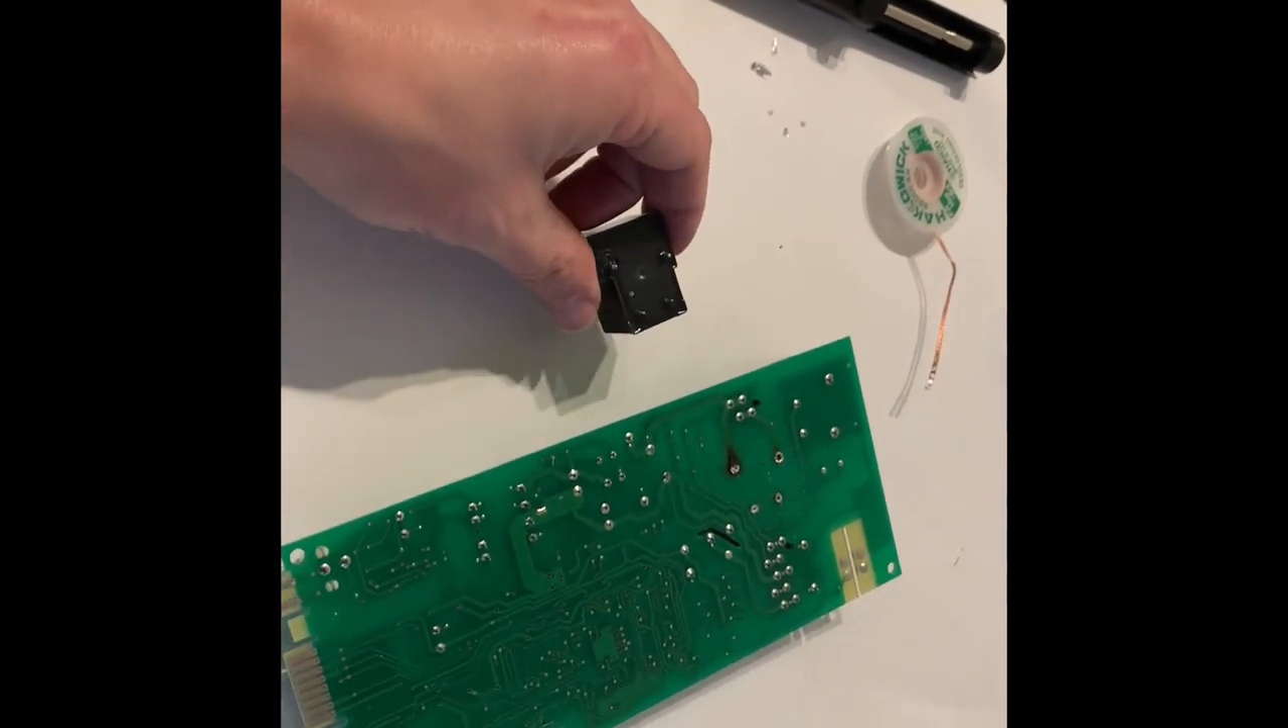And I was able to desolder the relay from the circuit board.